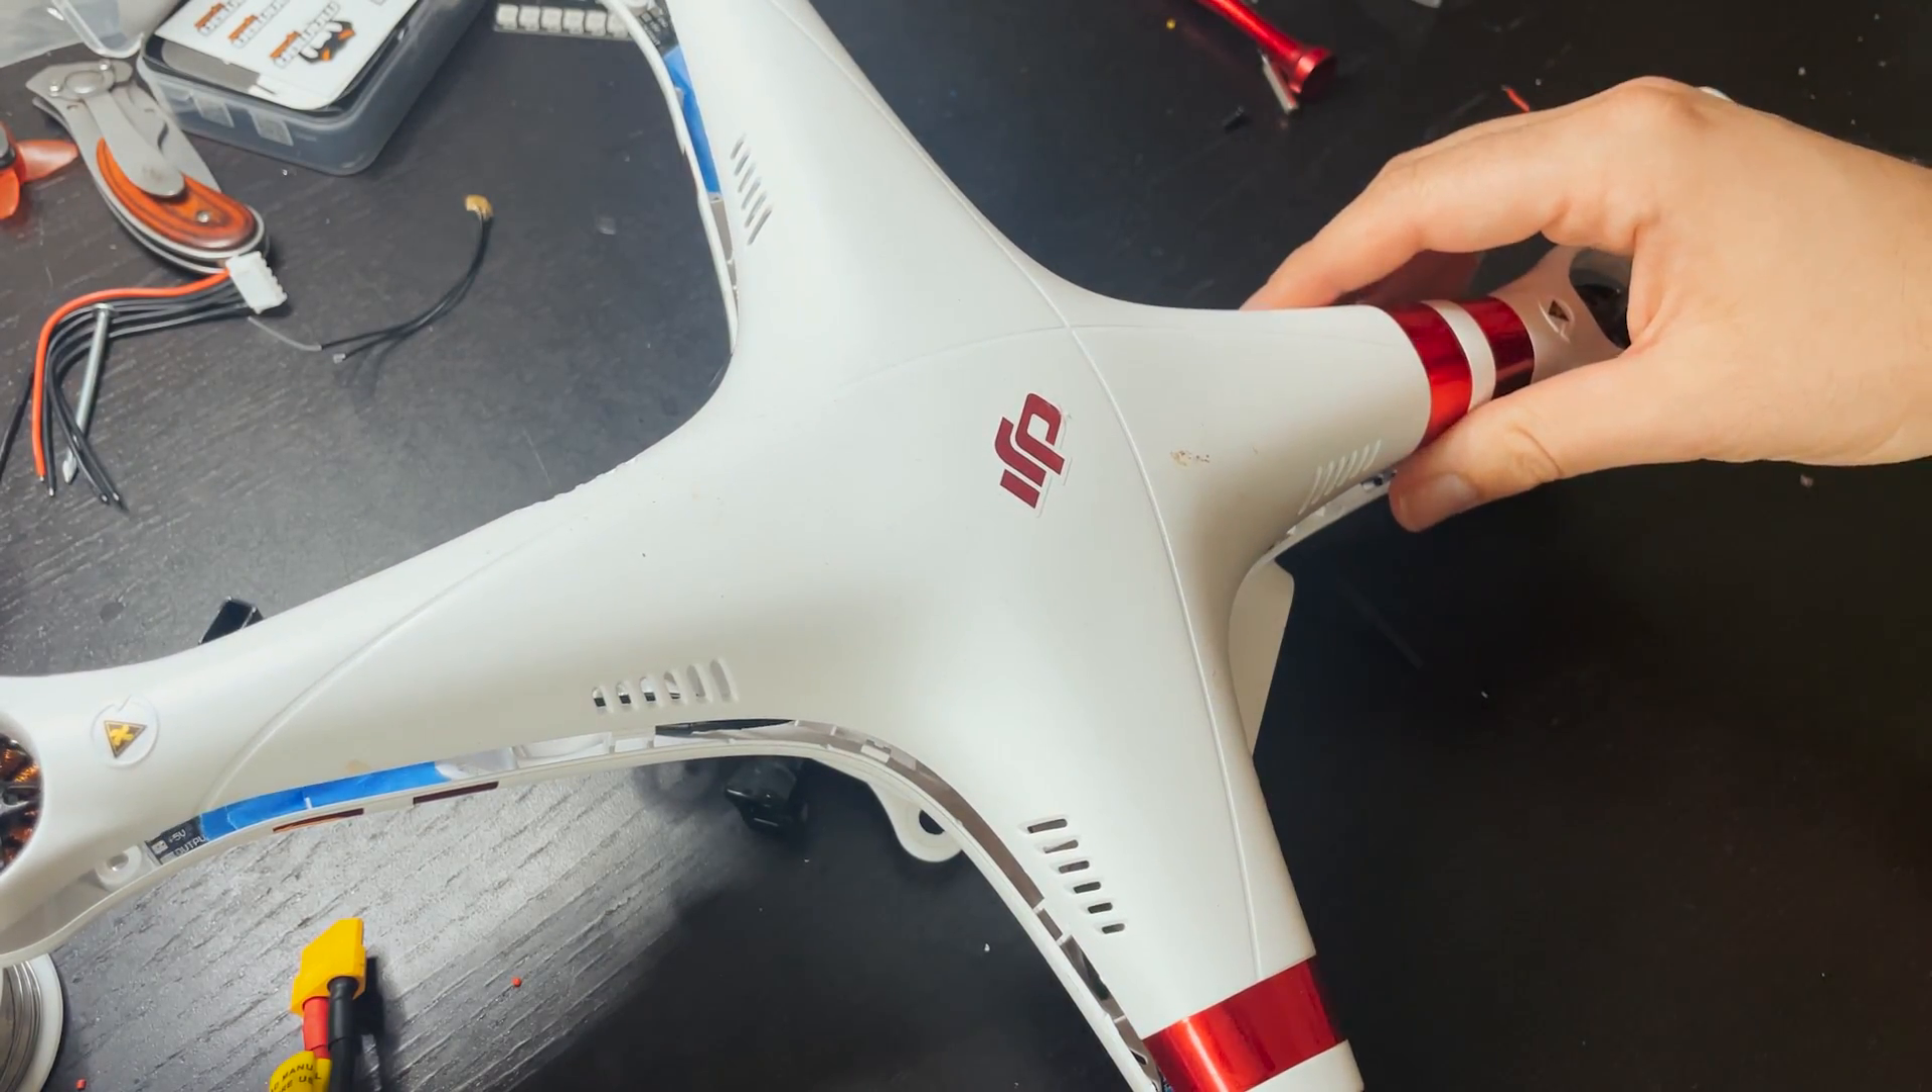So now all that's left to do is get the cover back on here and get some props on.